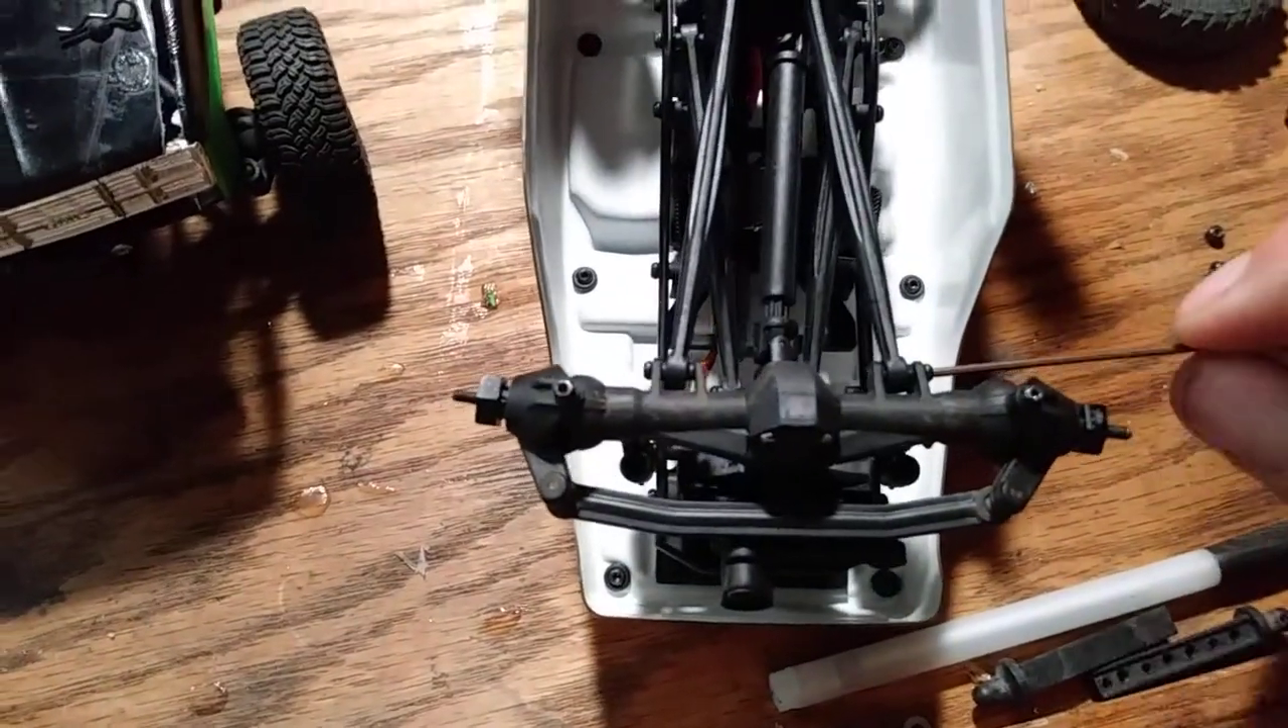All right so we got the wheels off and this is for people that haven't done this I don't know or interested and want to try it.